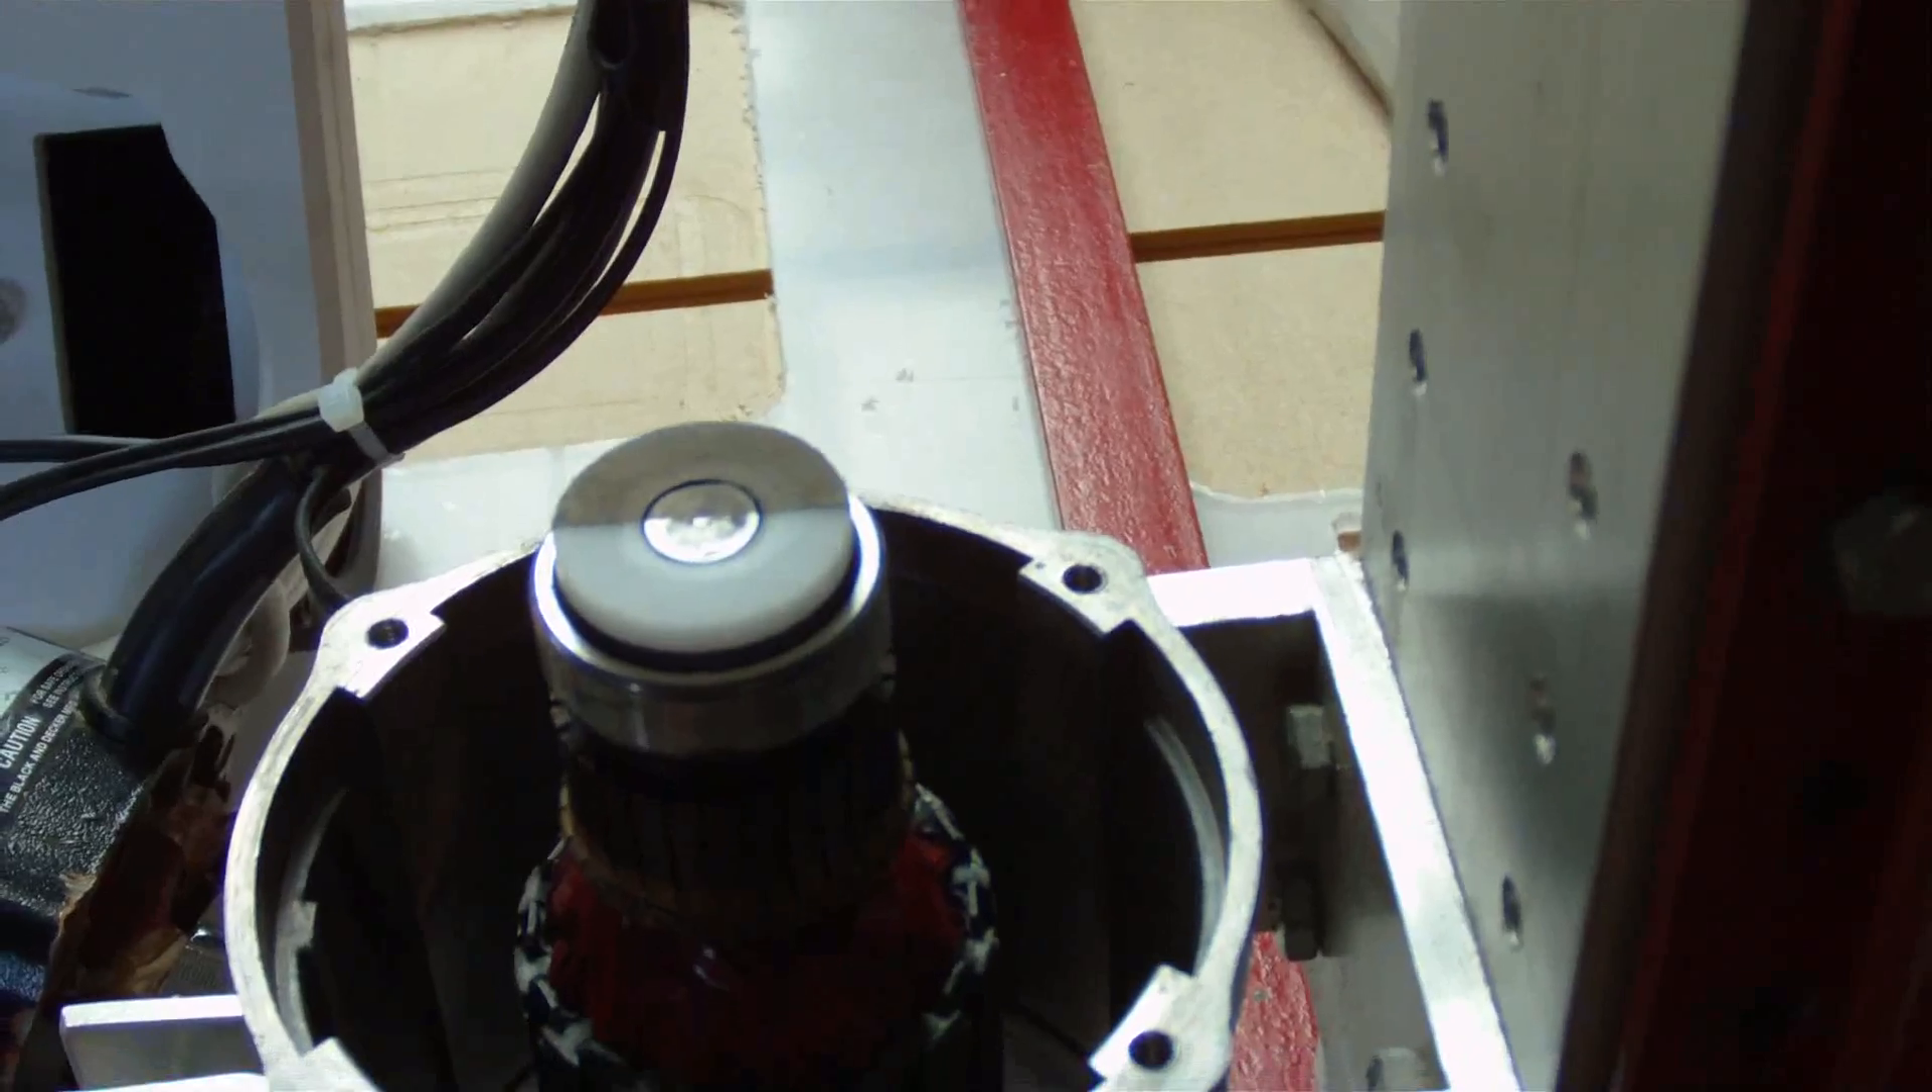Here's the plastic piece I machined up and installed on the armature.